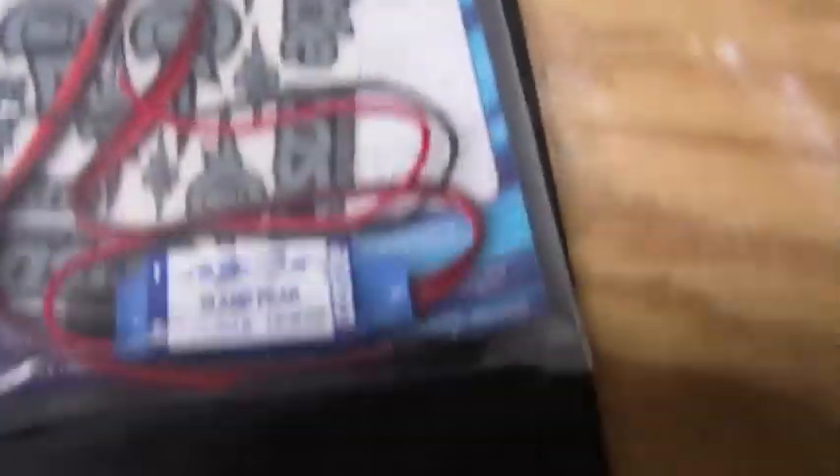Here we have the castle BEC I haven't wired yet.